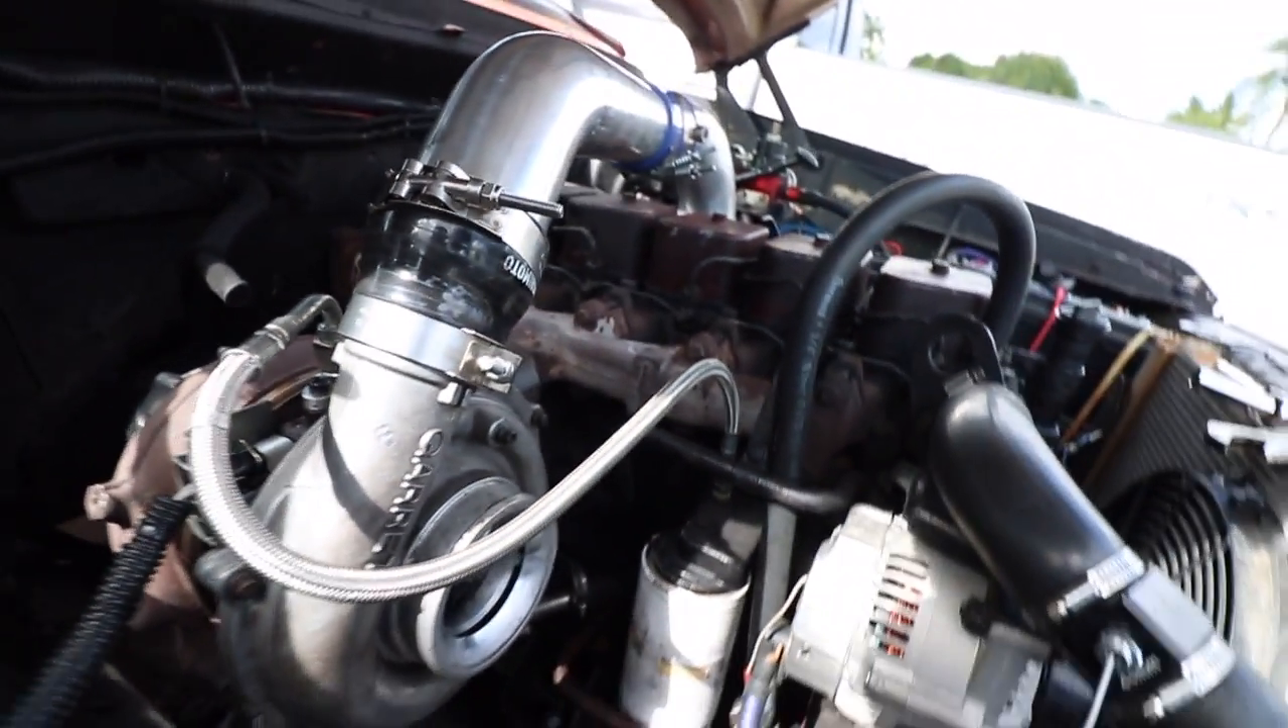I don't have an intake filter for this turbo yet but she's all done and the uh turbo installed.